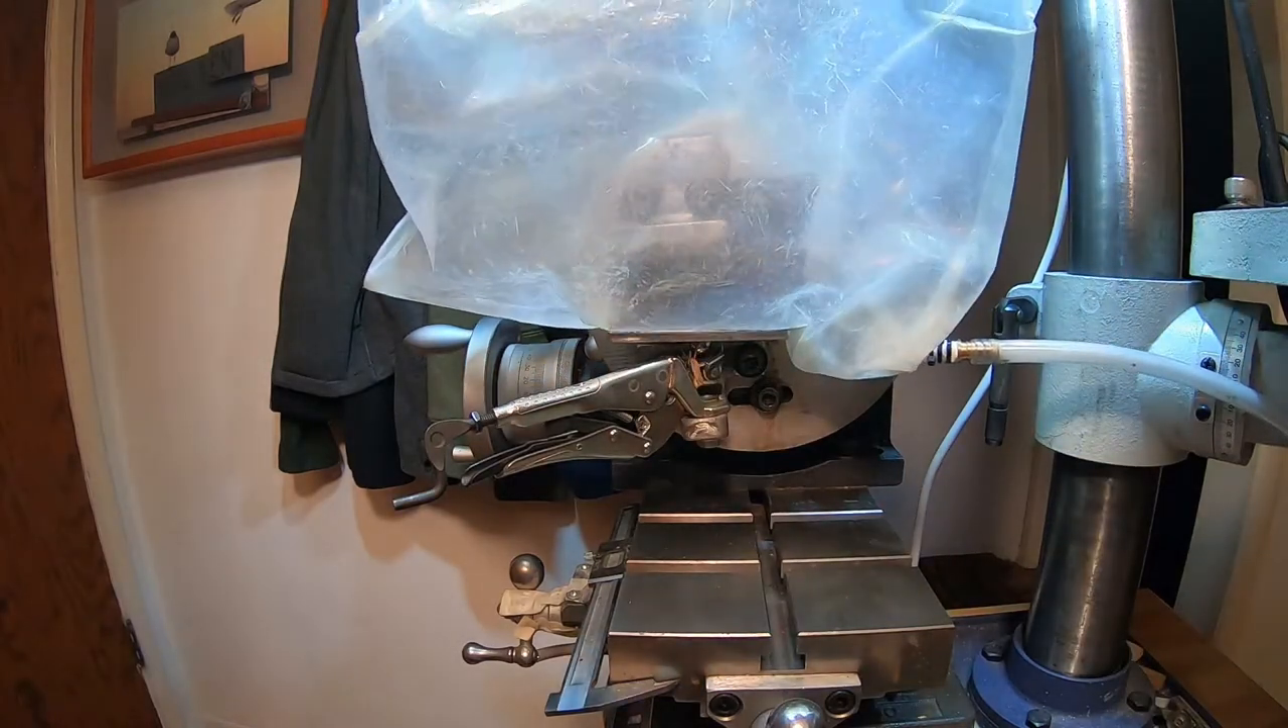I've got the splash collection drain bag reinstalled now.